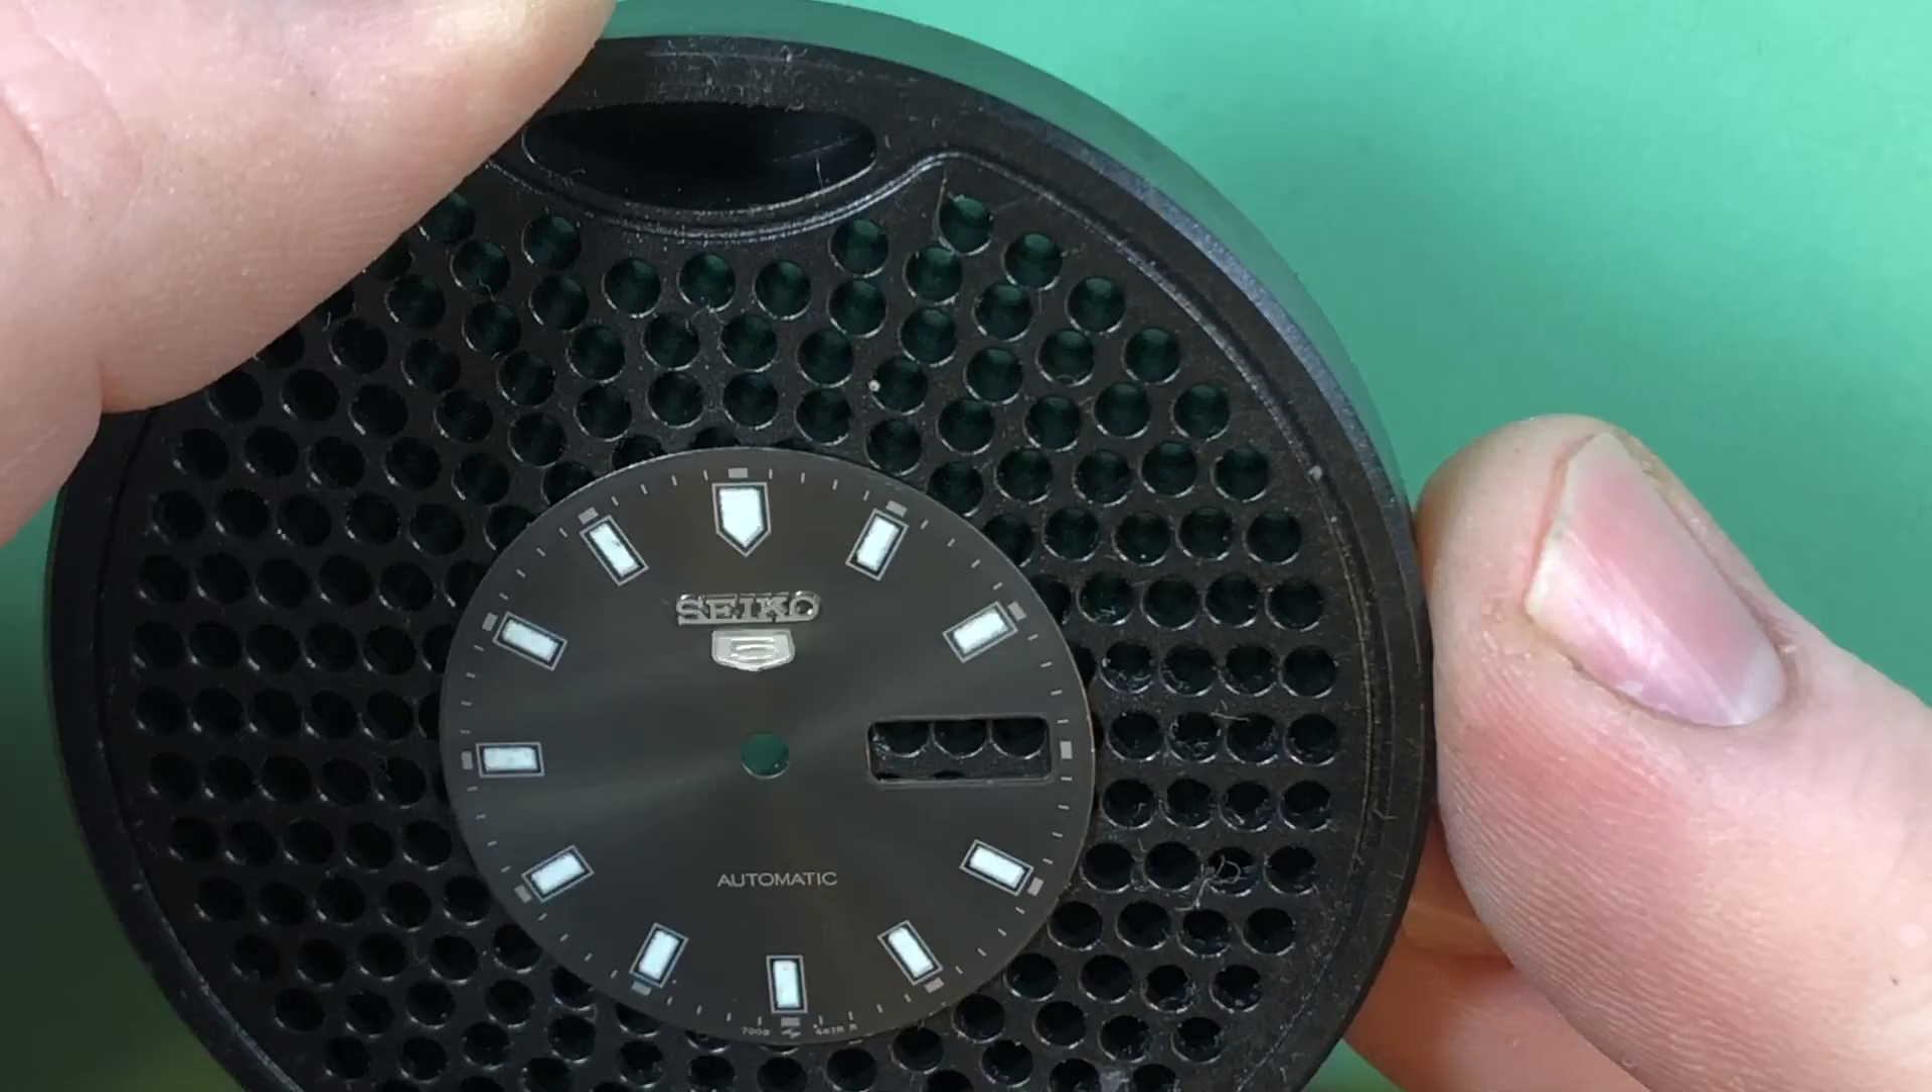Okay there is the five logo back in place now.